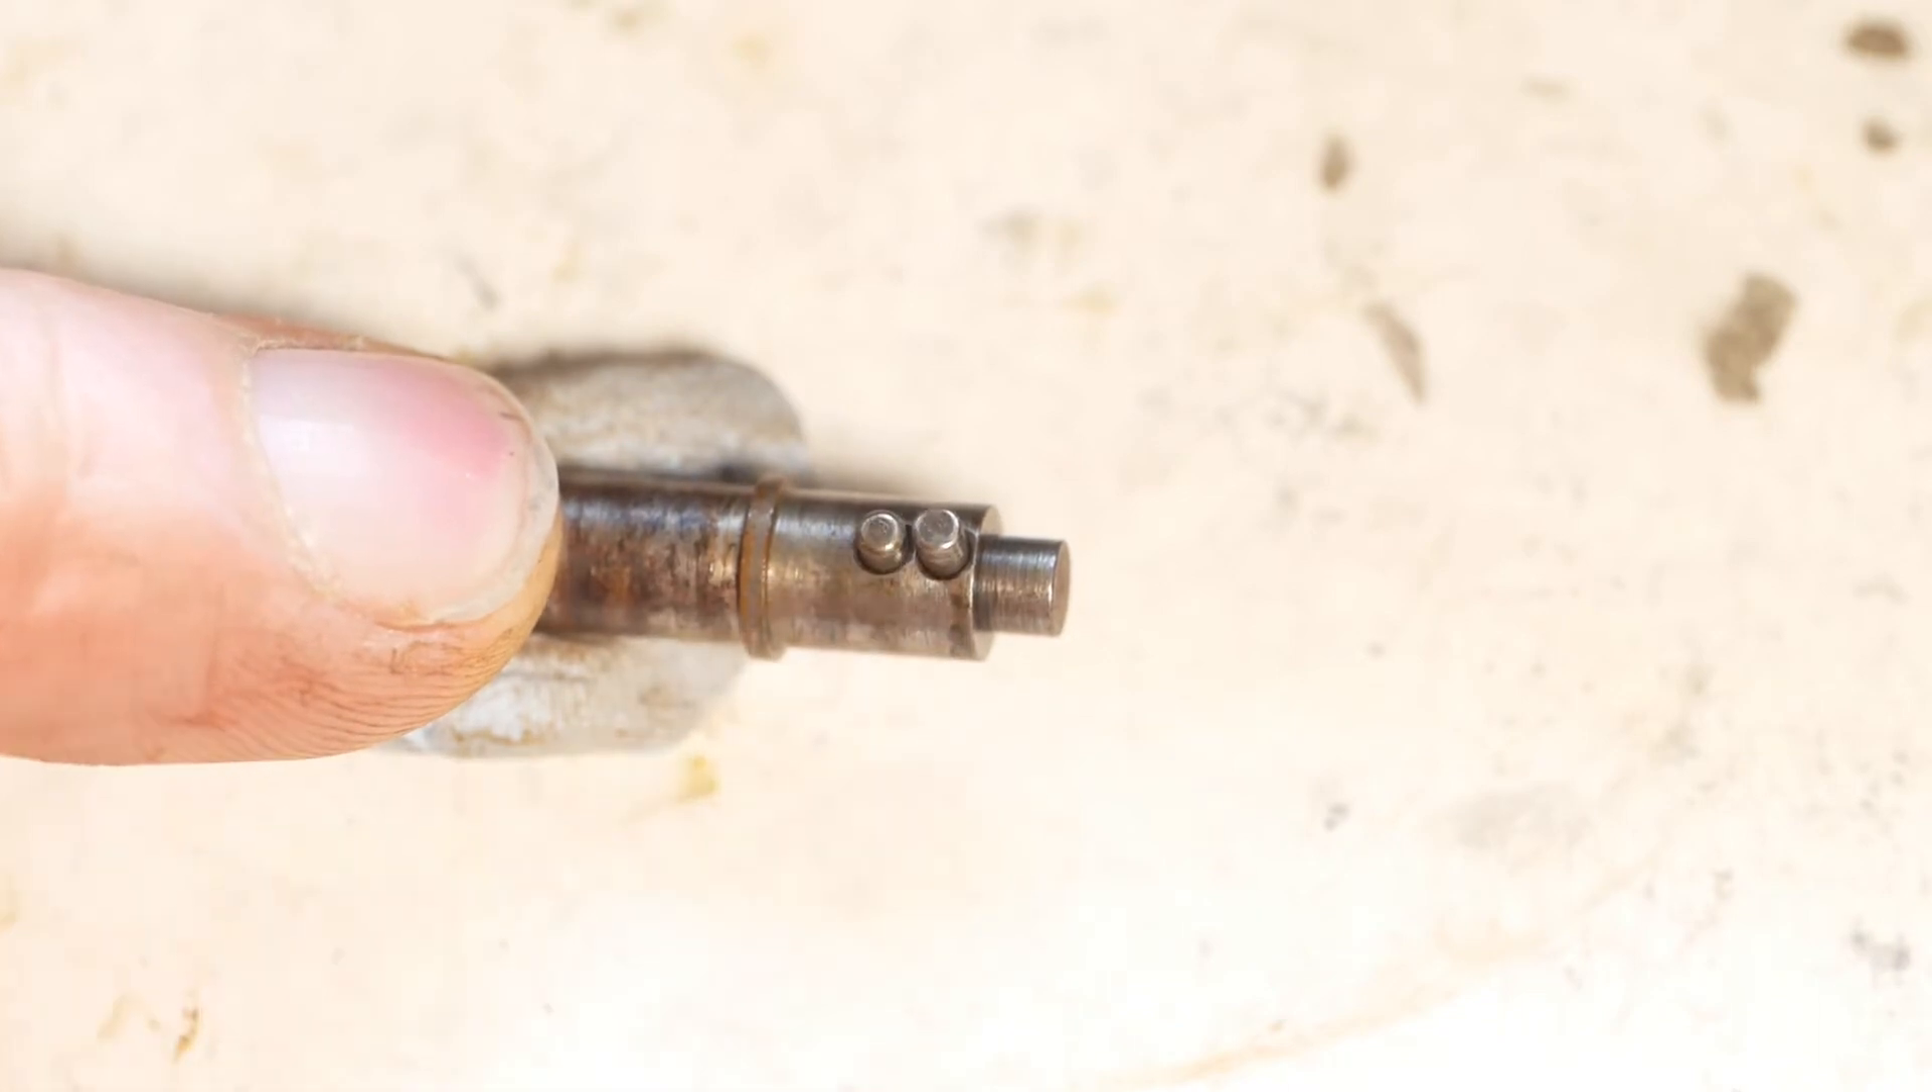And here's the drive shaft removed, complete with the two spring-loaded pins.